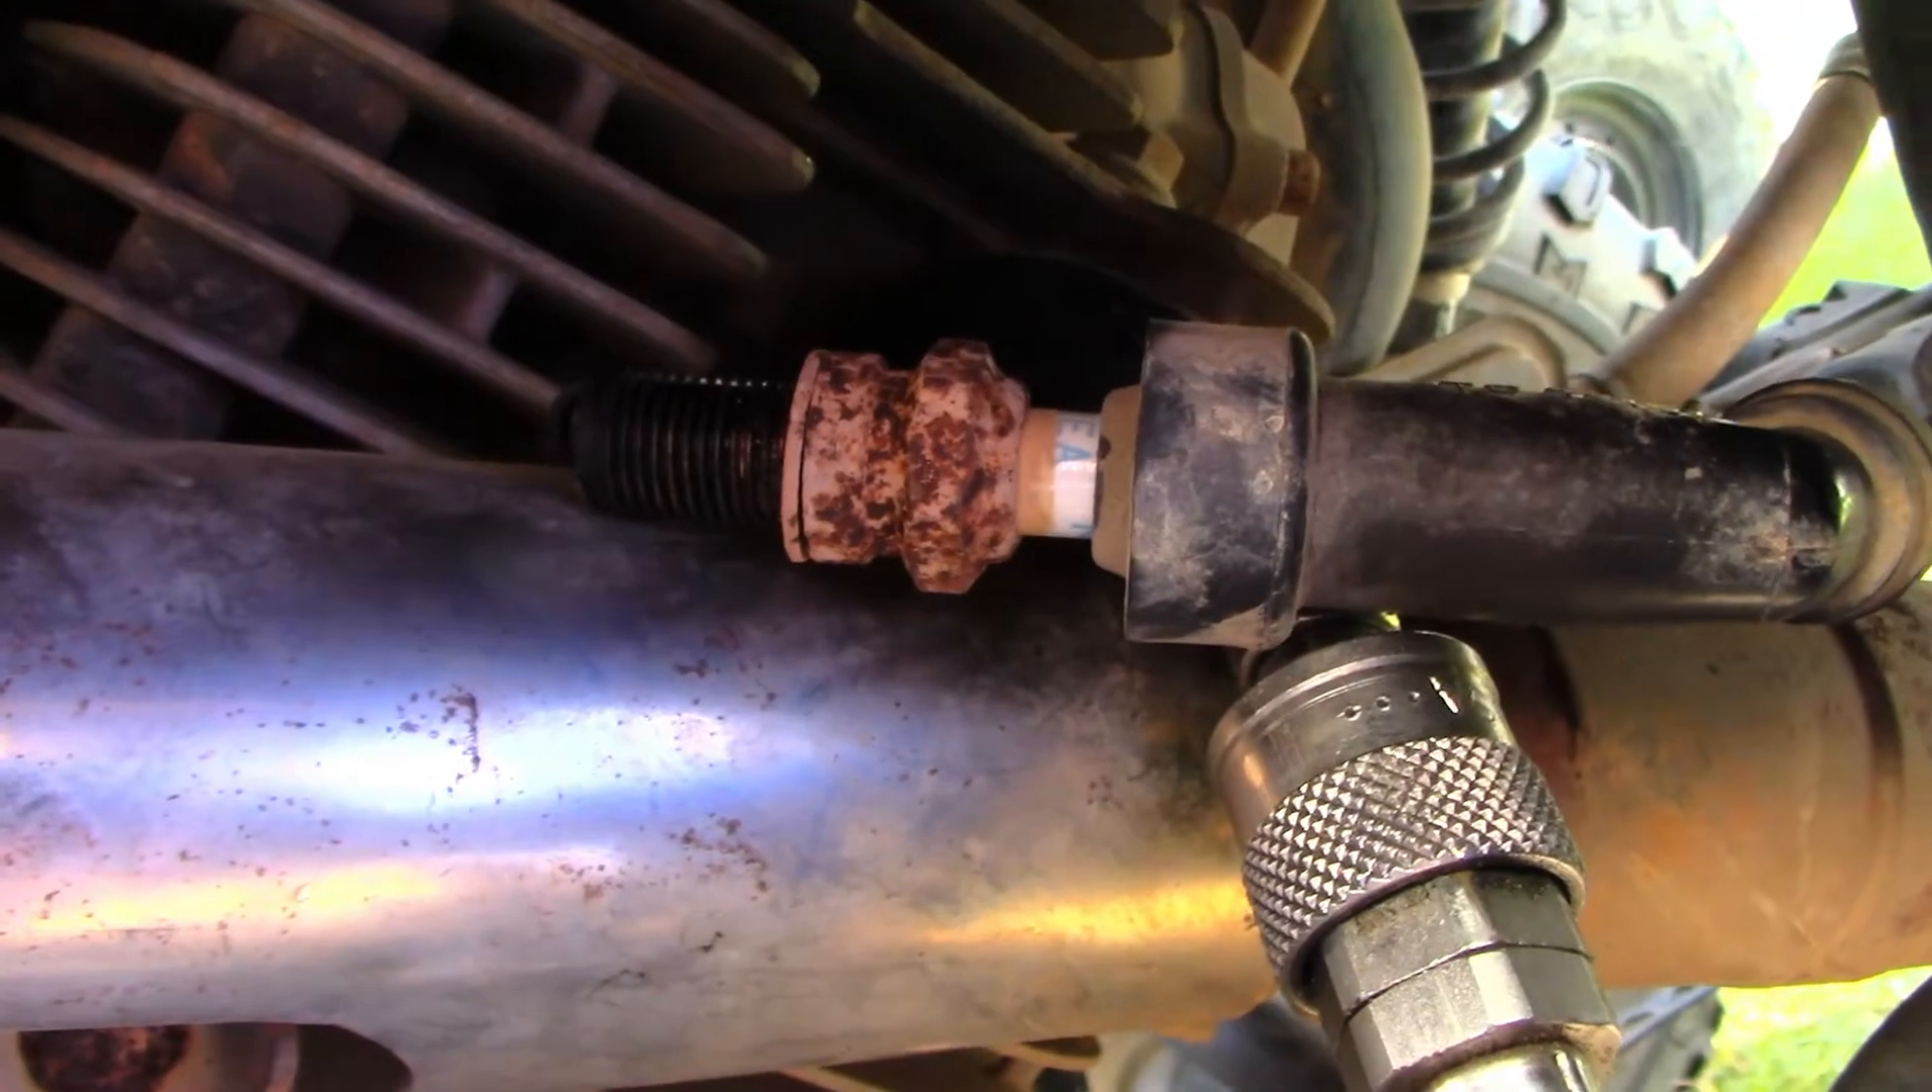I've taken the spark plug out. I put it back in the spark plug cap.